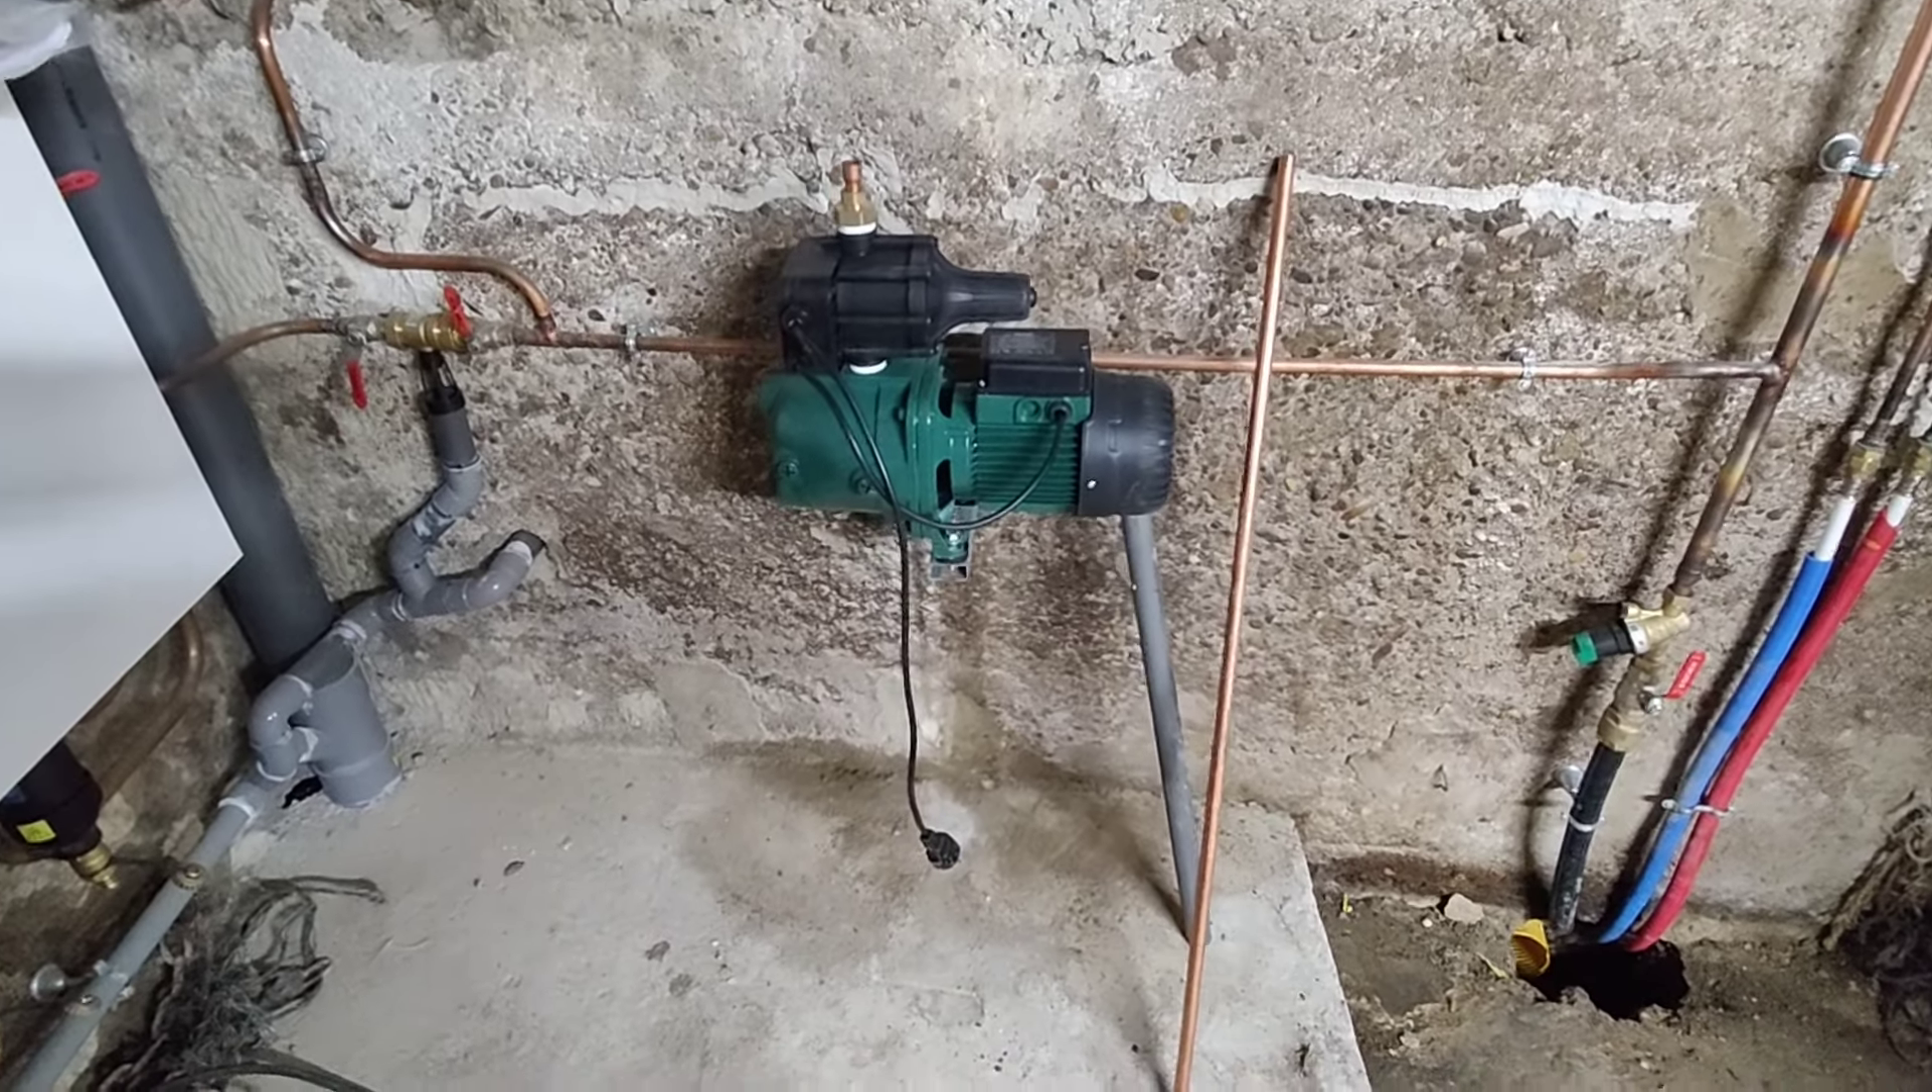Ils ont ramené aussi la pompe de puits. Voilà, qu'ils ont fixé au mur comme ça sur une équerre.